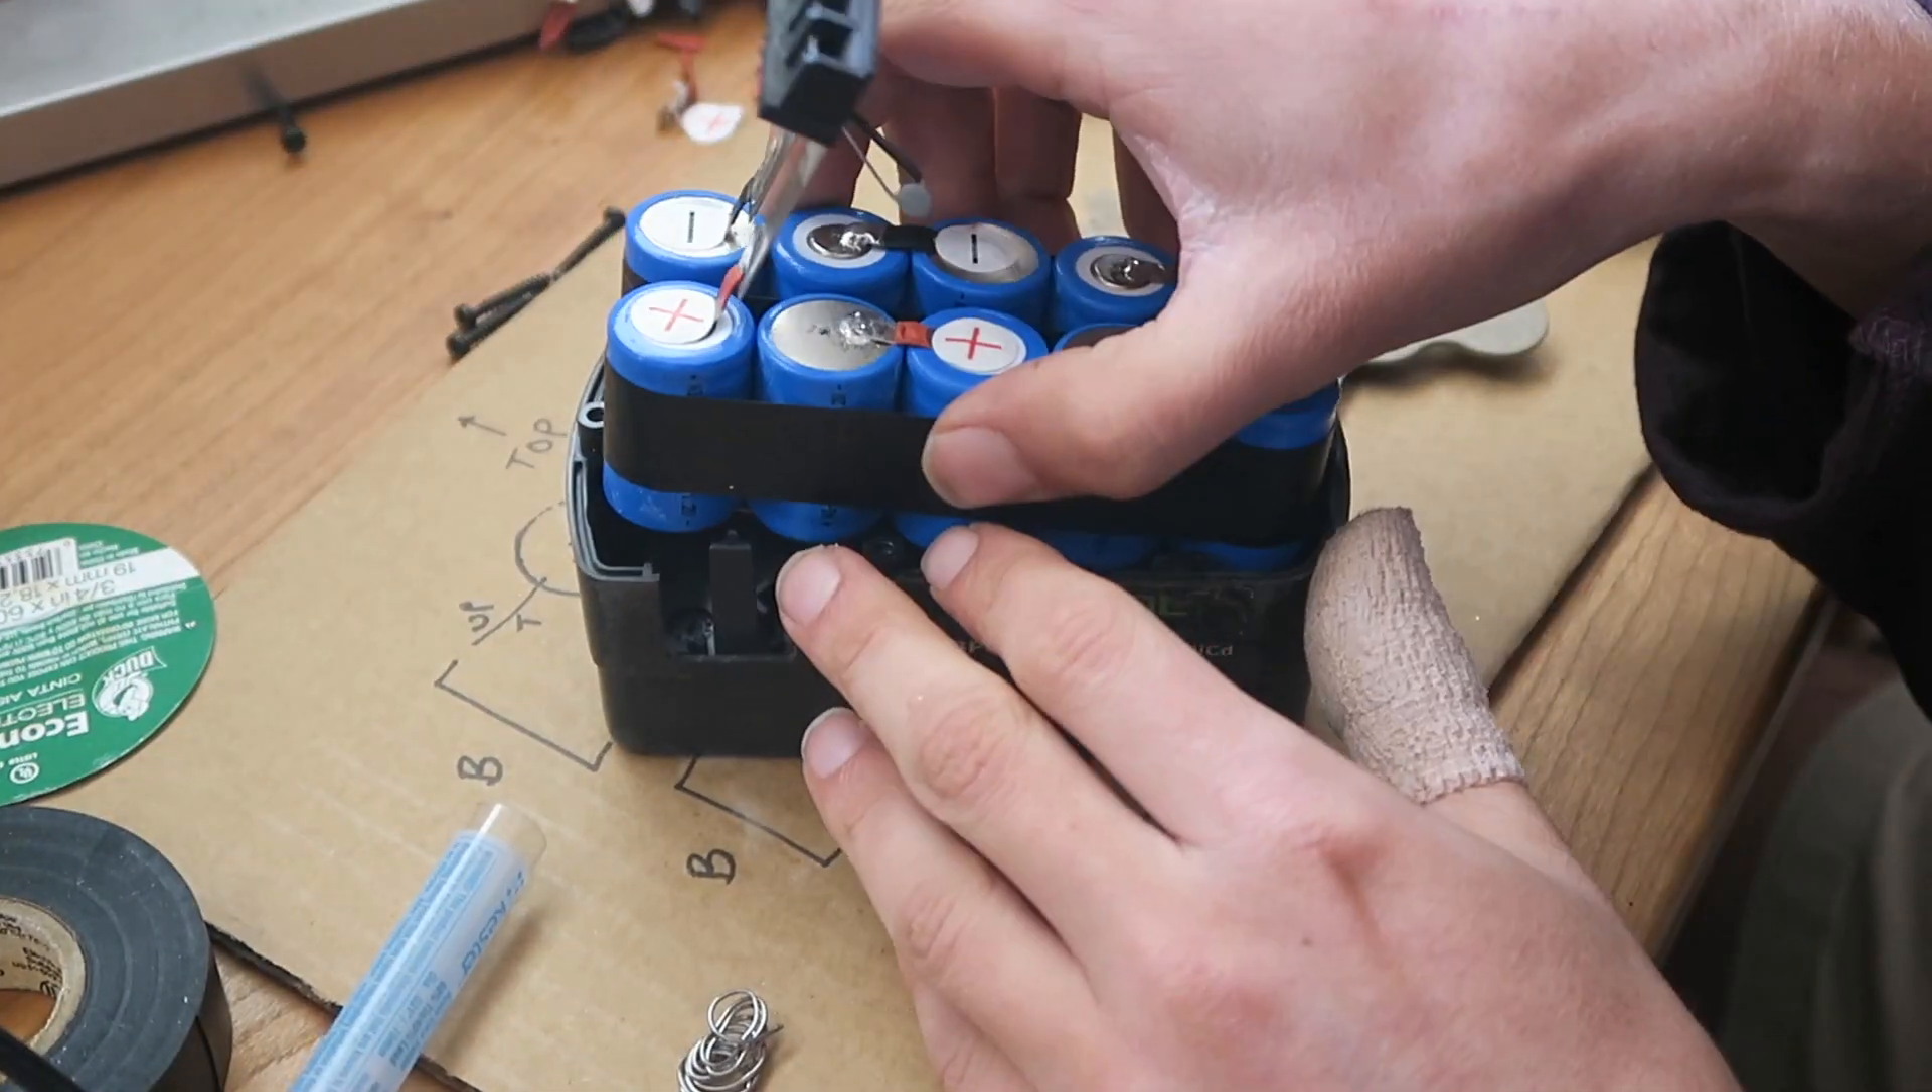Now, as you'll see here, I did use some electrical tape to hold the battery pack together.